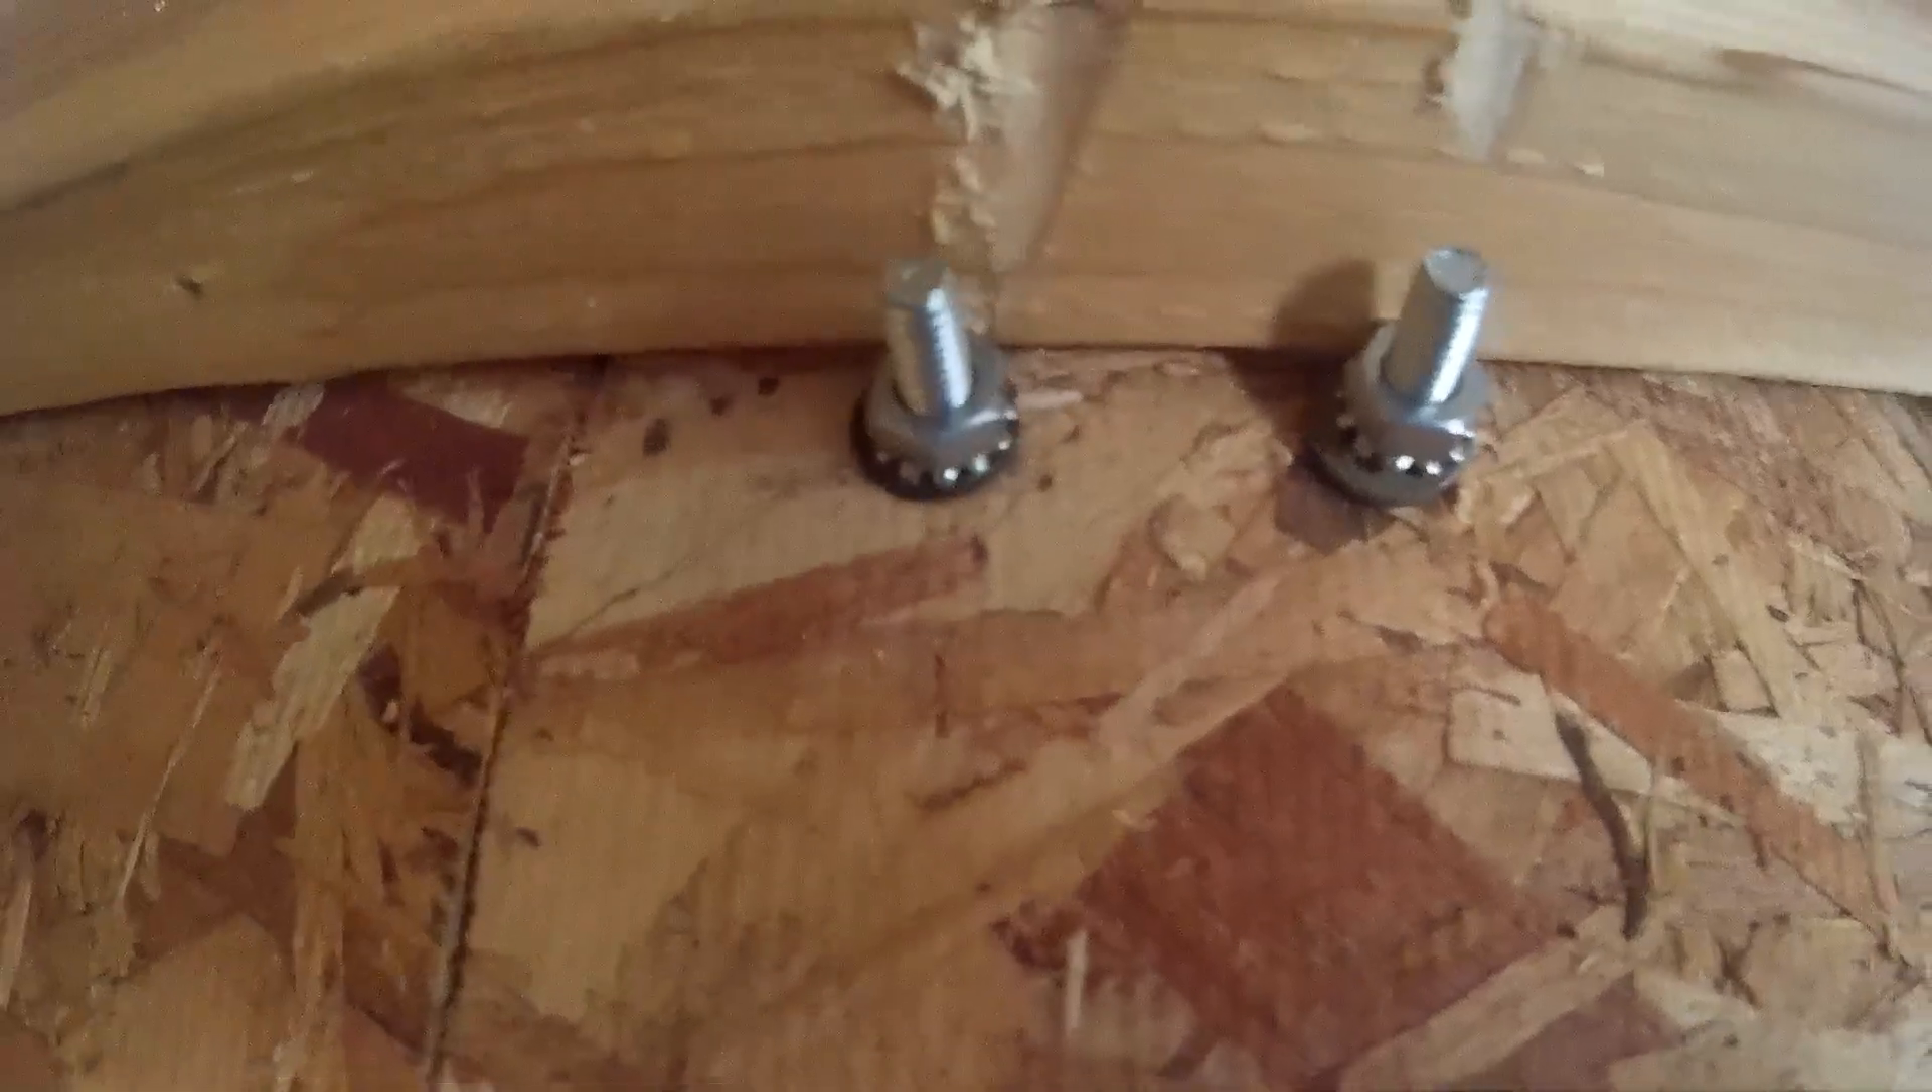Alright I have the first bolts and the nuts on them.